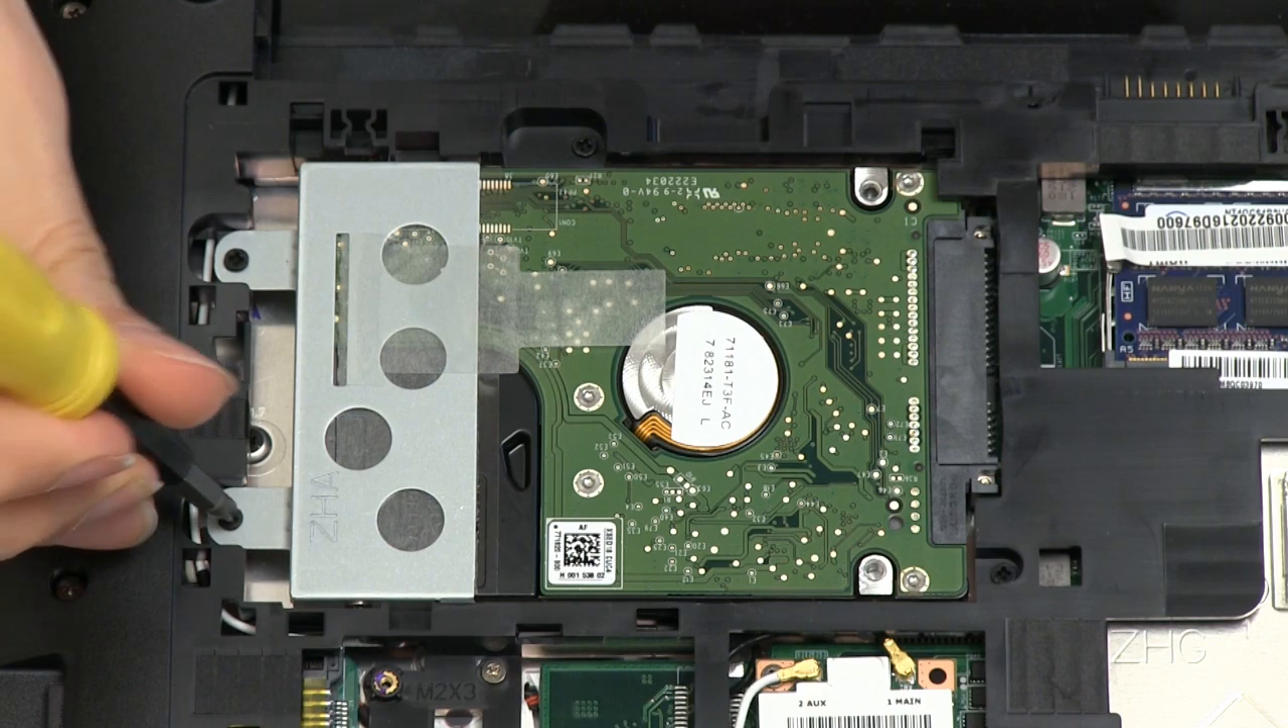And immediately you can see the hard disk is mounted here.